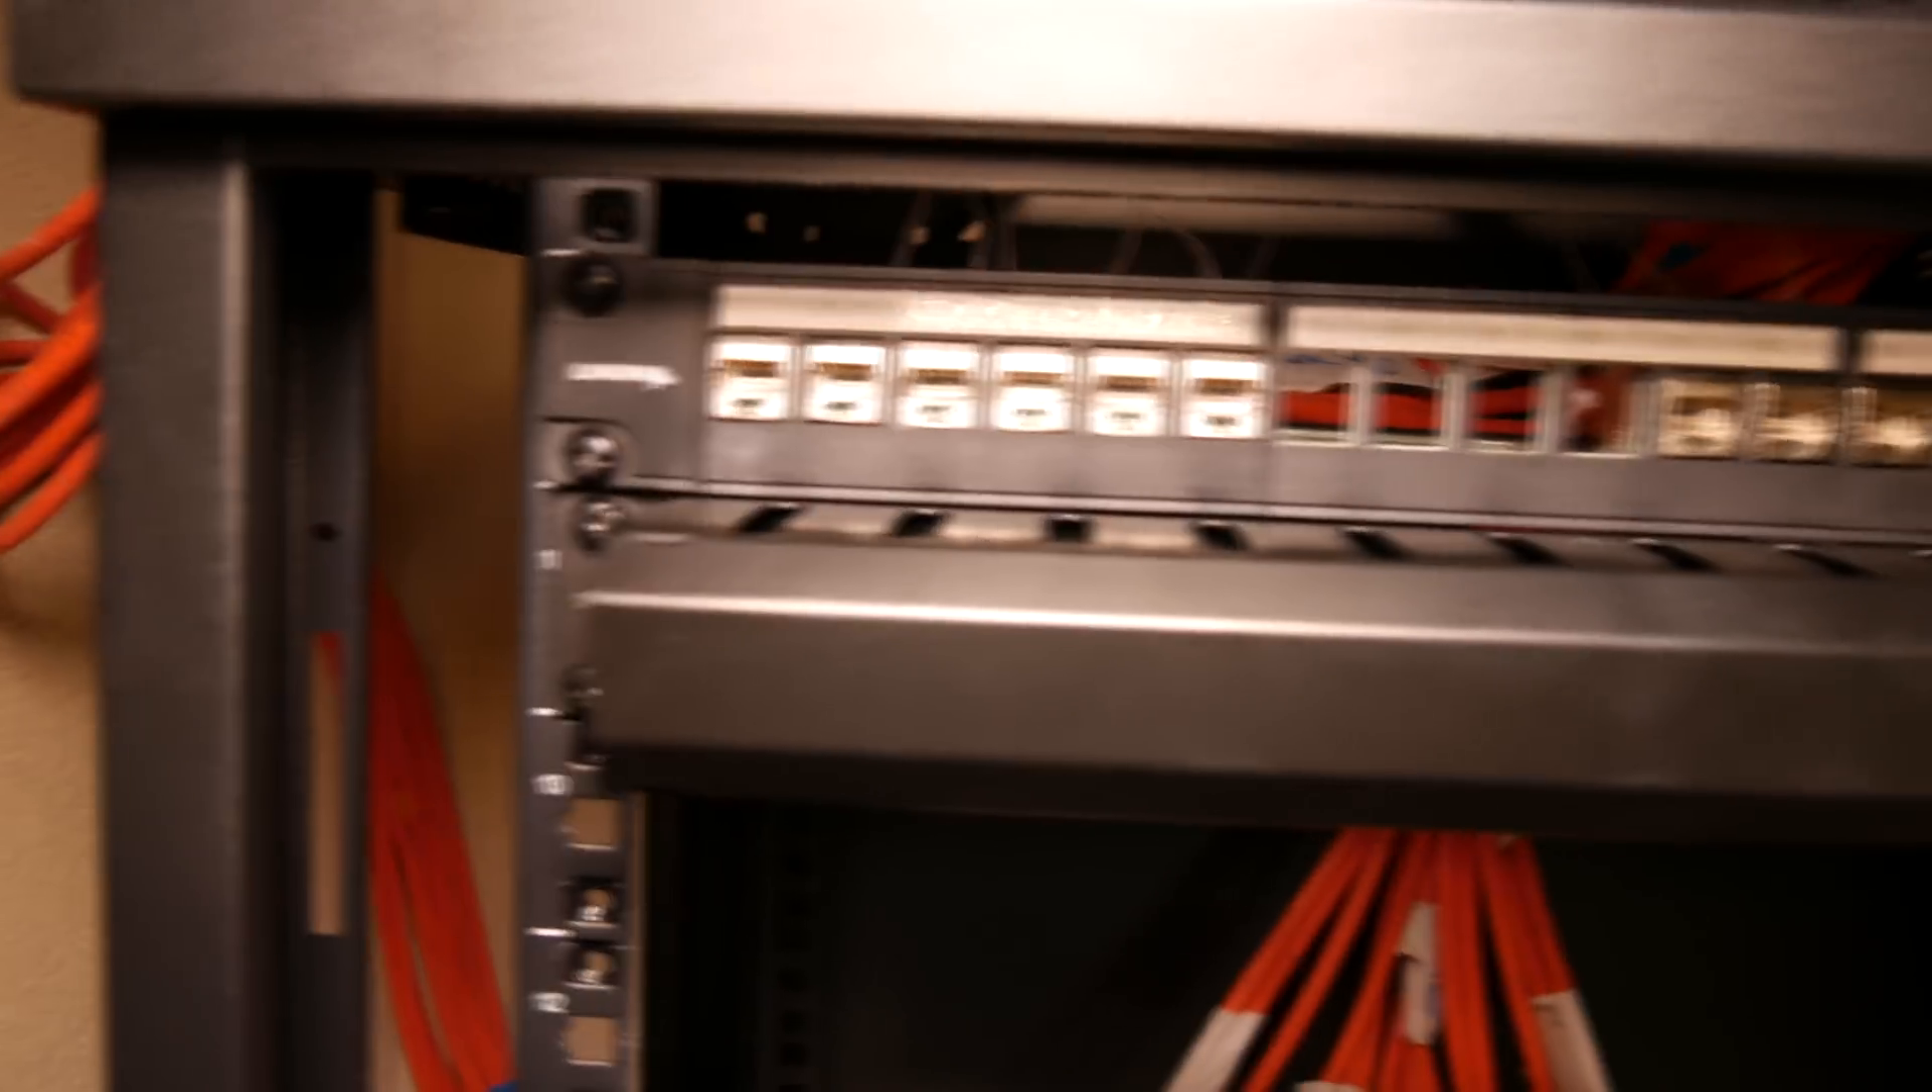I've started filling up the rack with all the components.